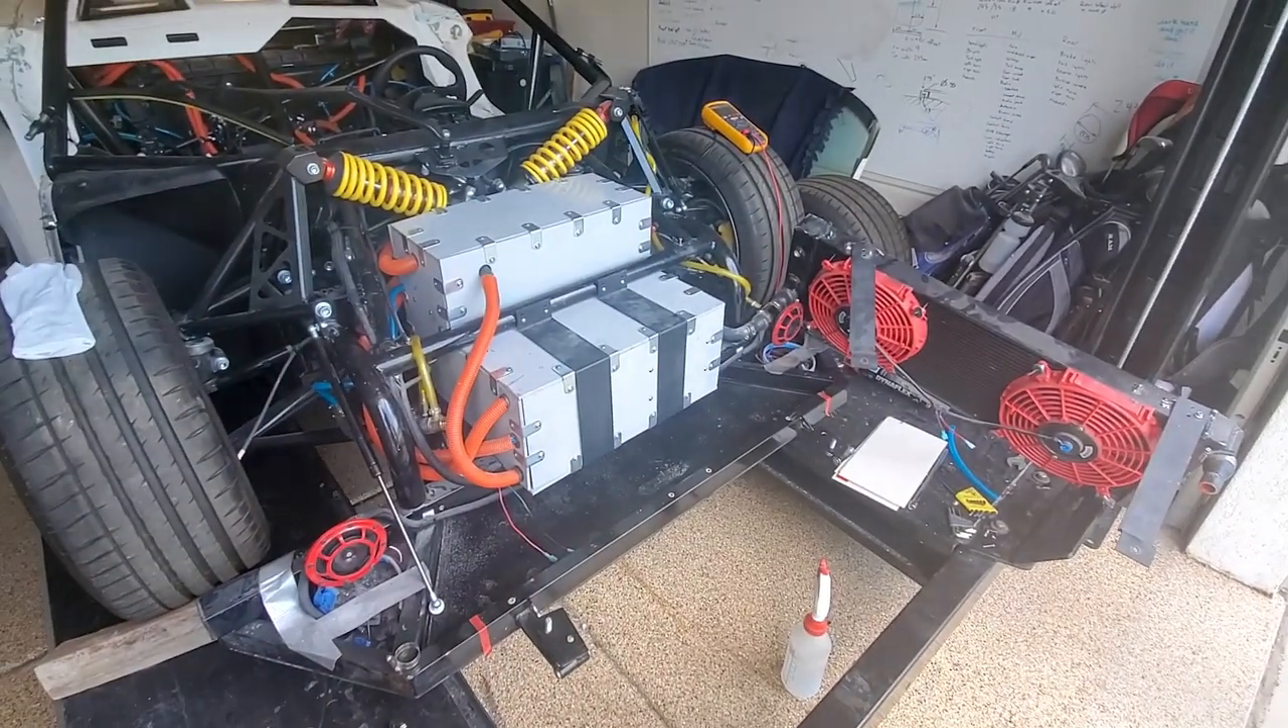I got the battery box put back together.